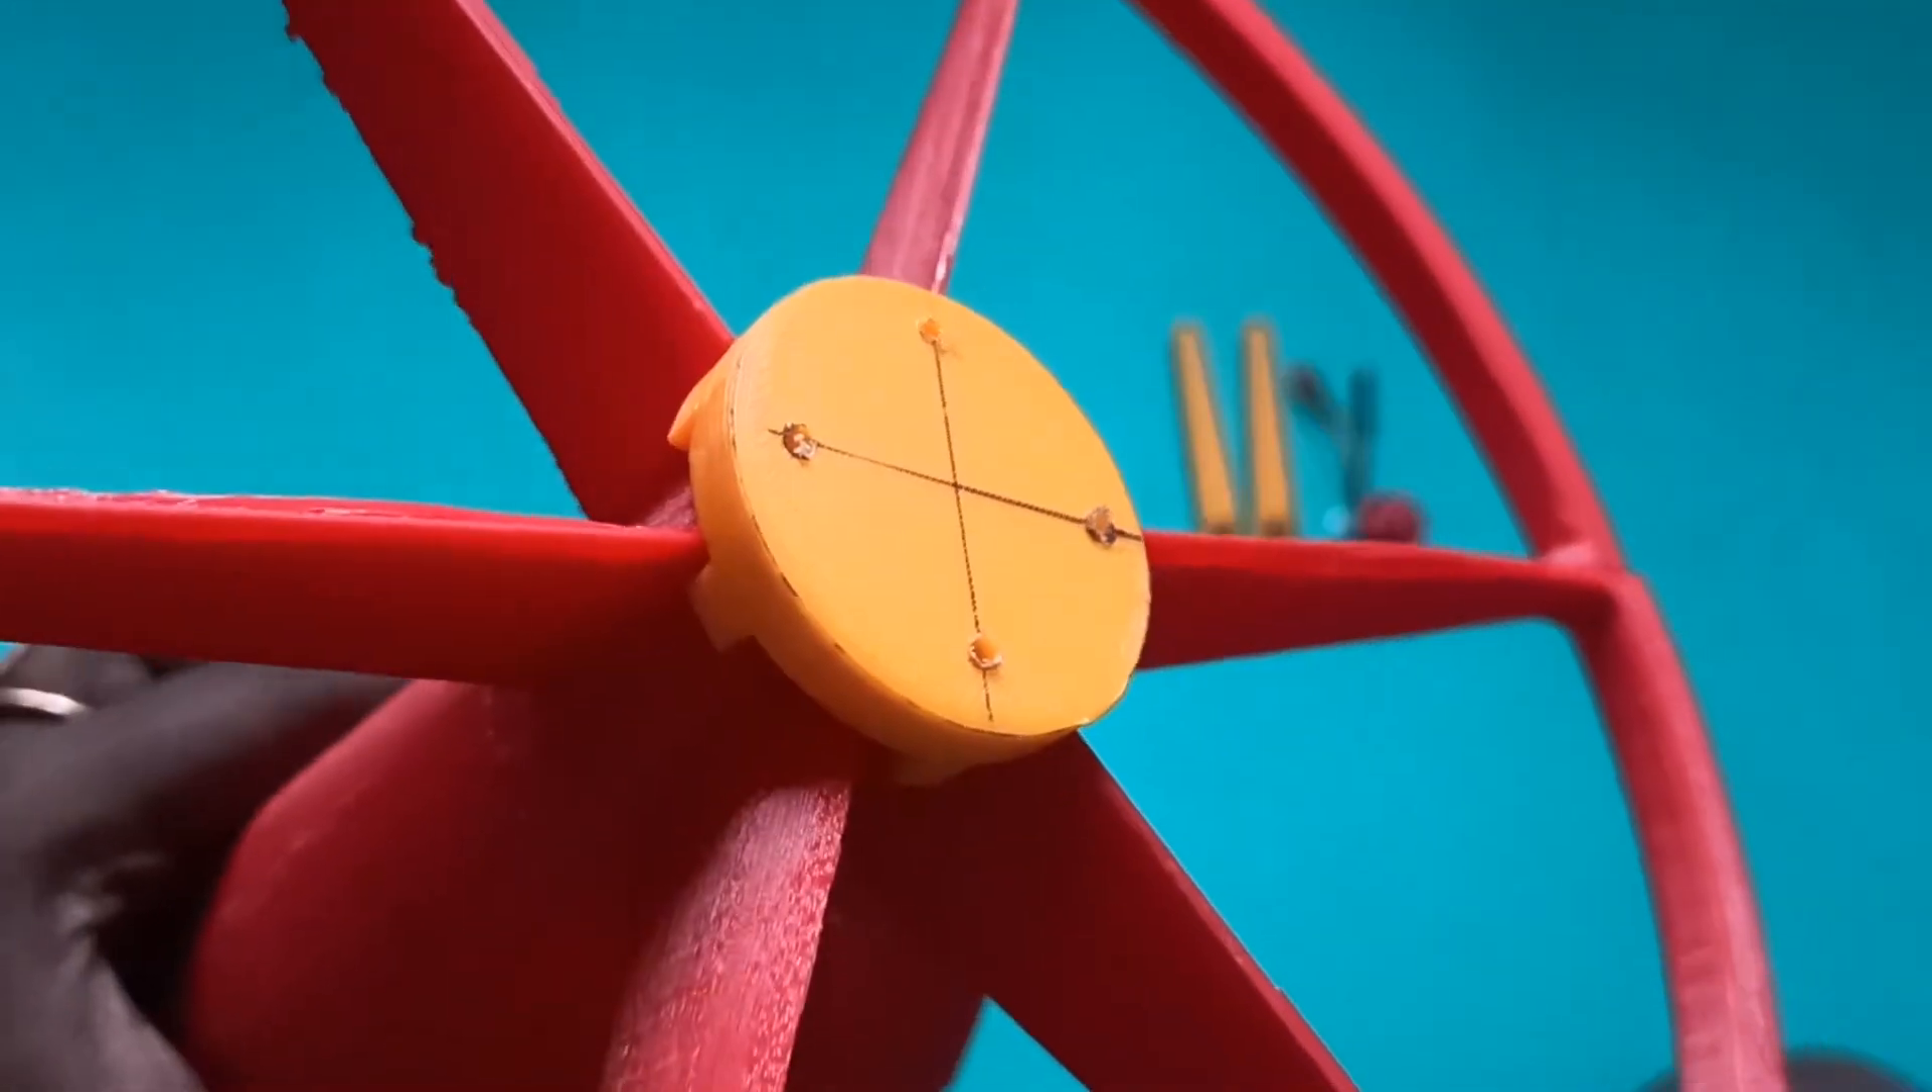I installed the additional mount for the motor so that i can install the motor here.